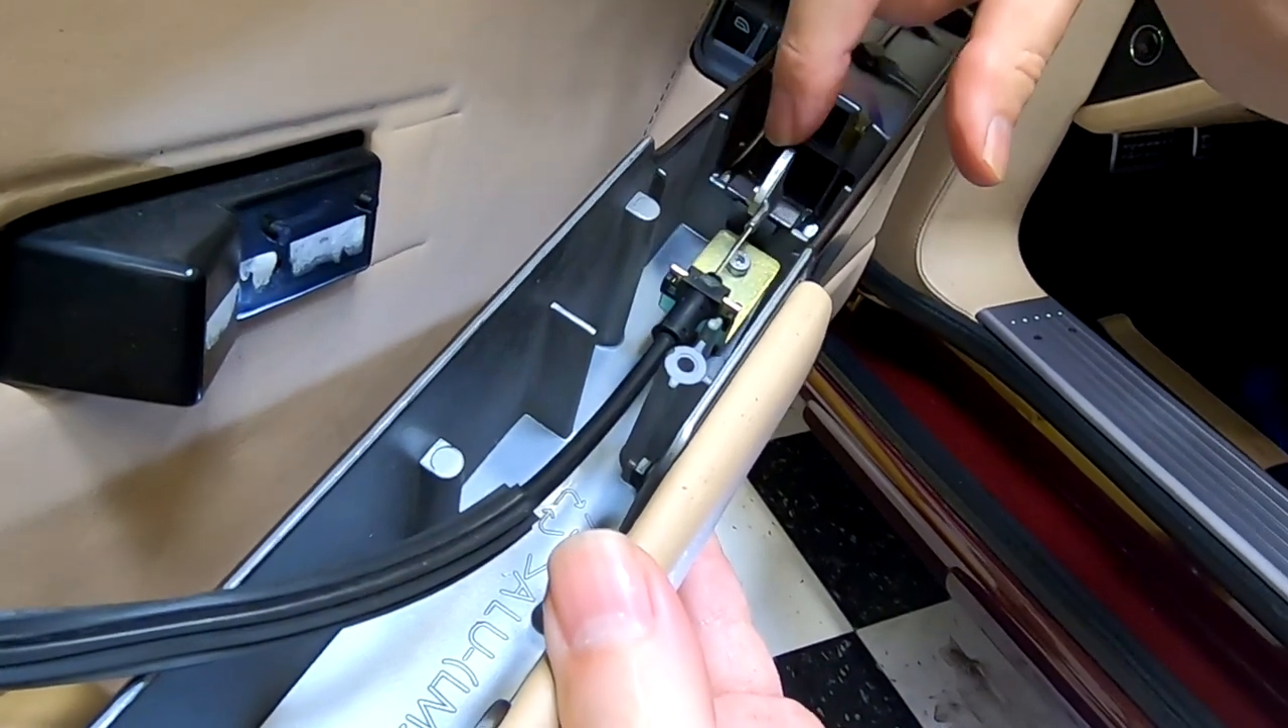So now we exposed the door catch mechanism, or the cable.